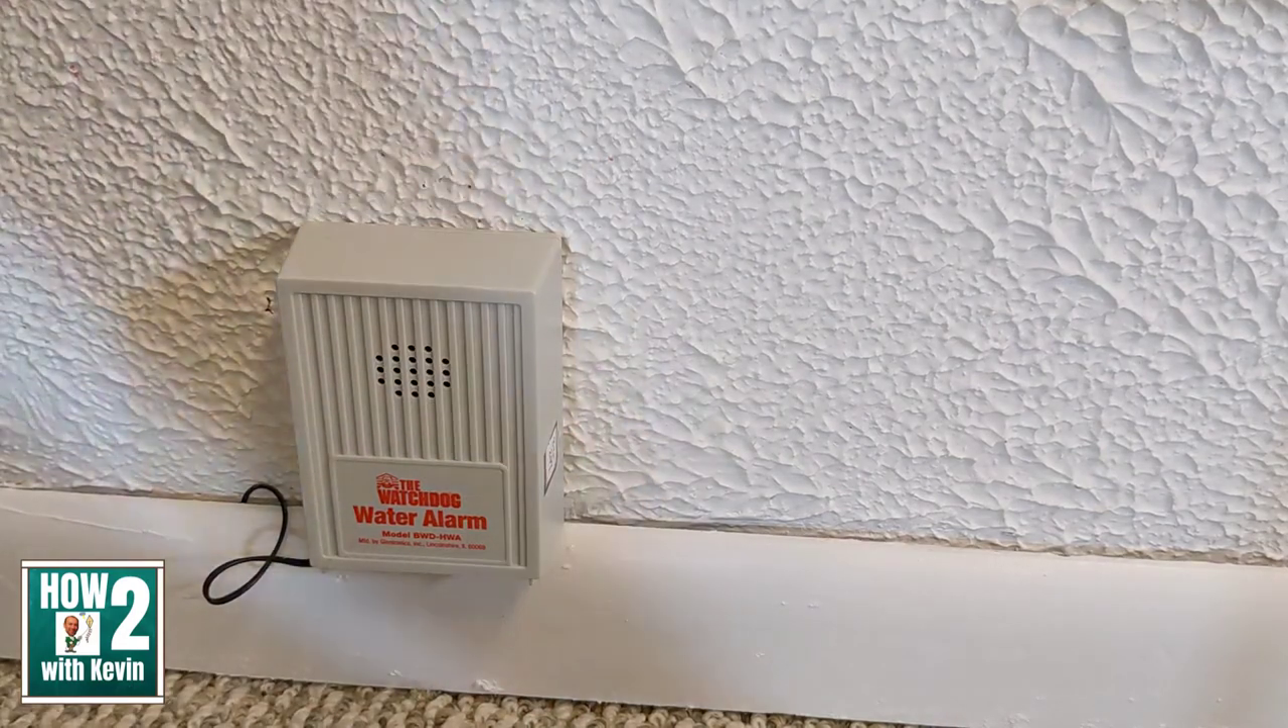So I got the baseboard back in place here.